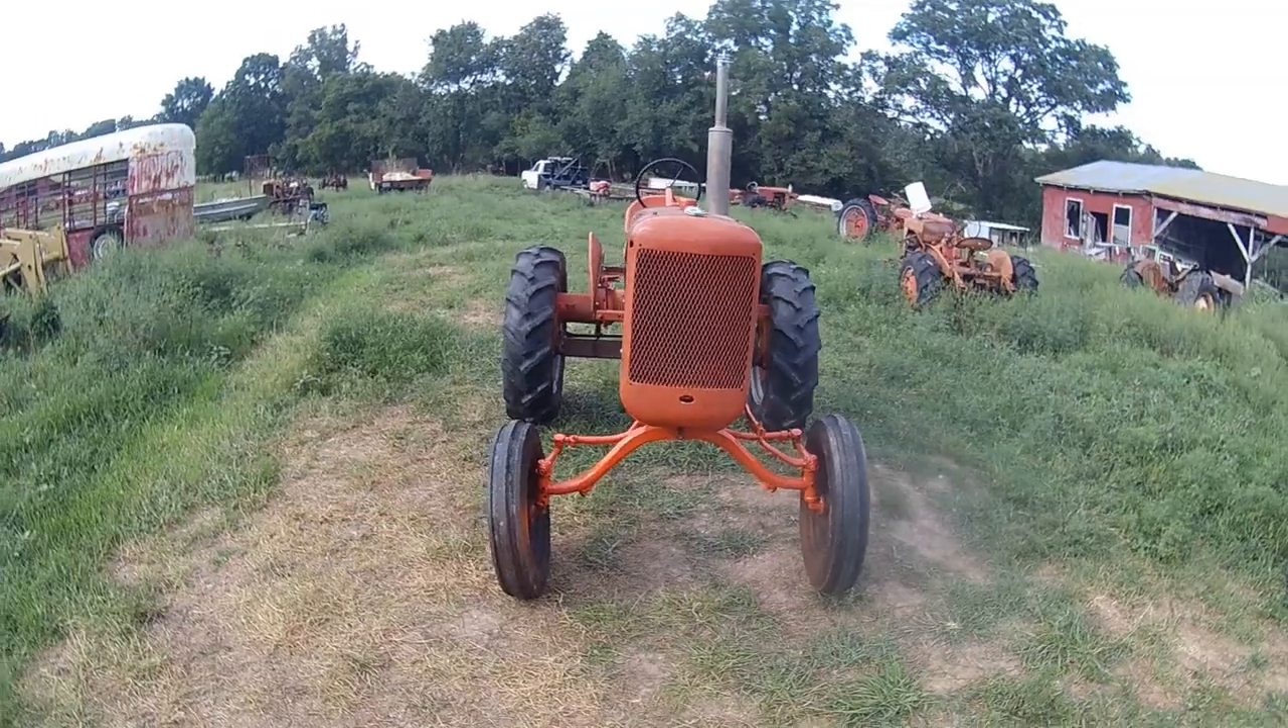So, front end's on. Wide front end now.